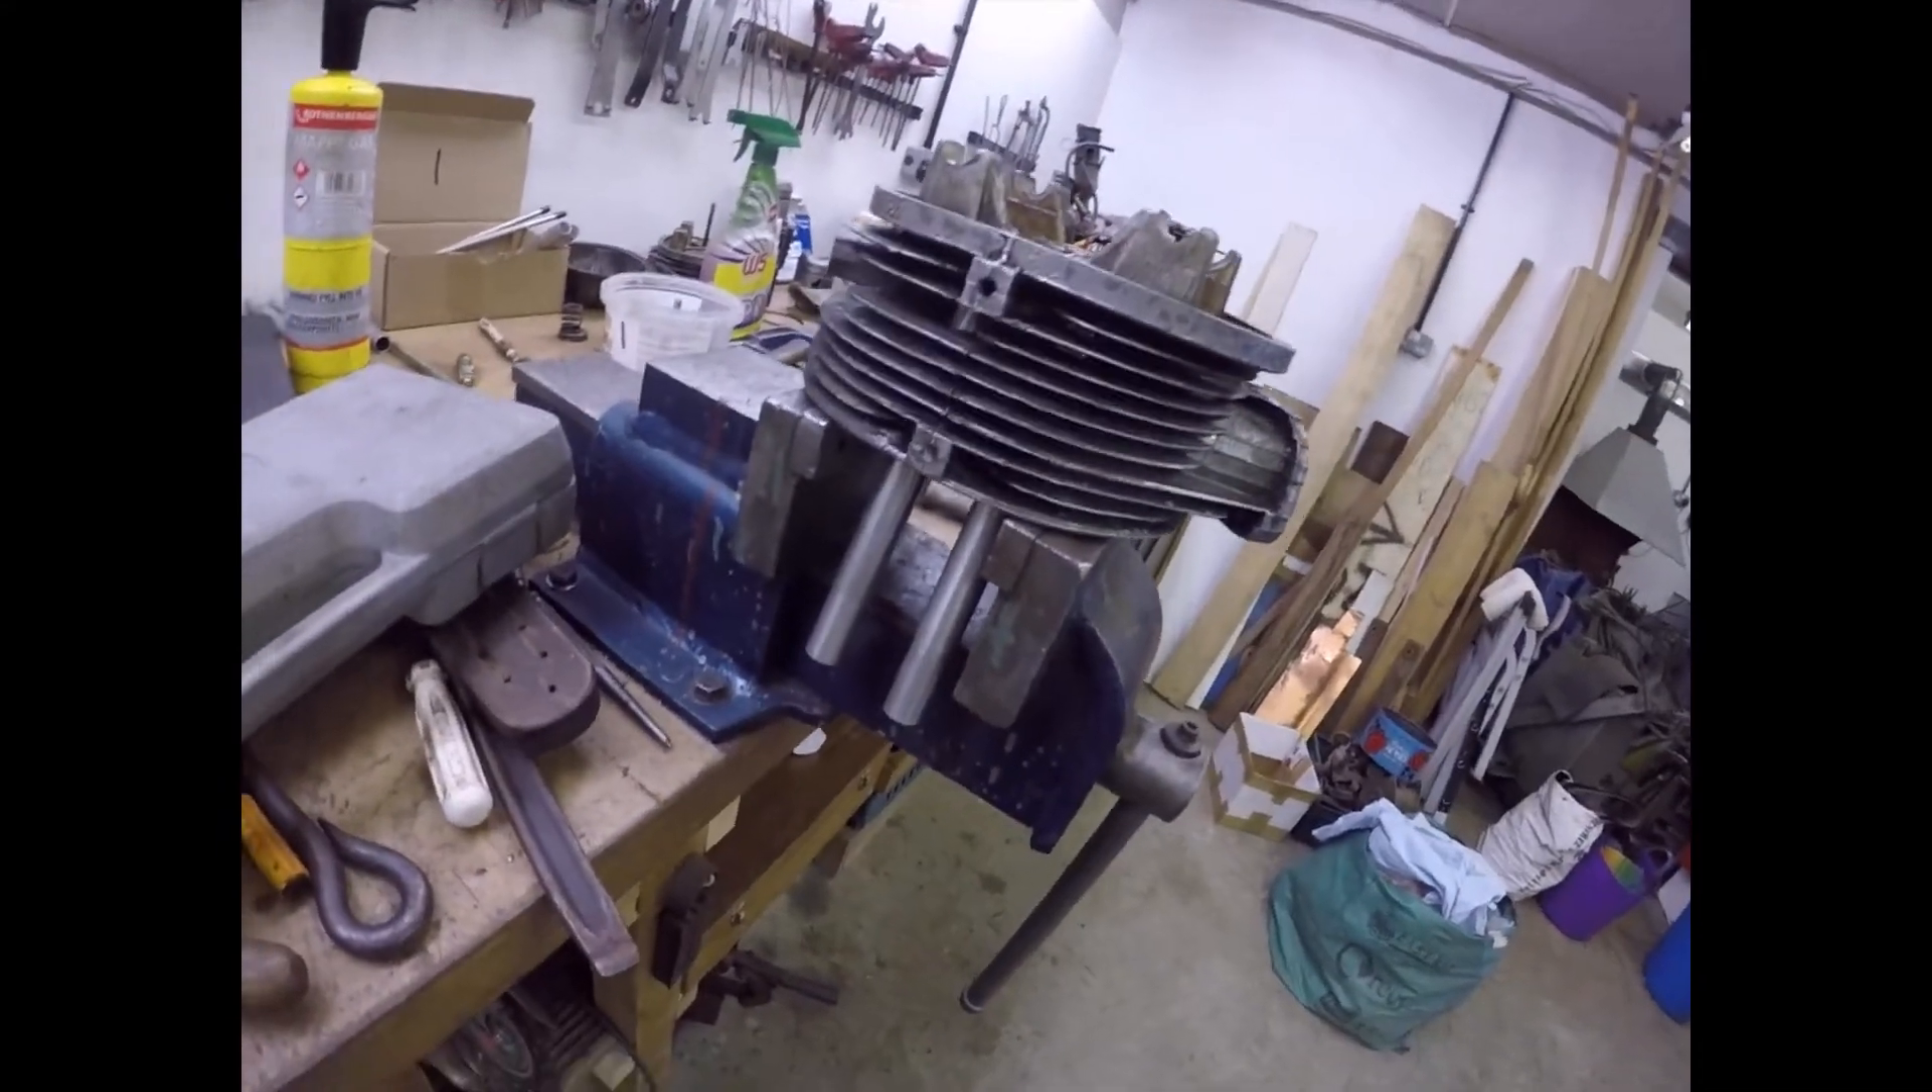Uh so that's state of play at the moment but as you can see we've got two push rod tubes in.